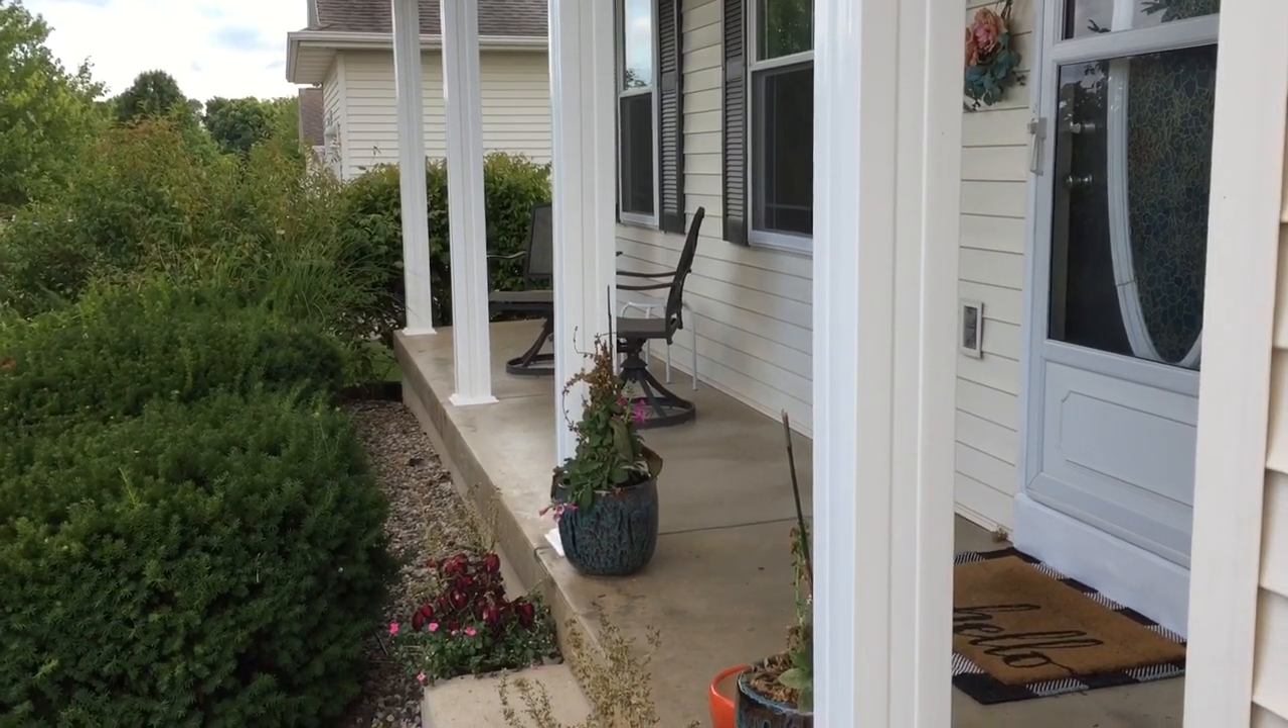With the post covers and bases installed, this project is complete.